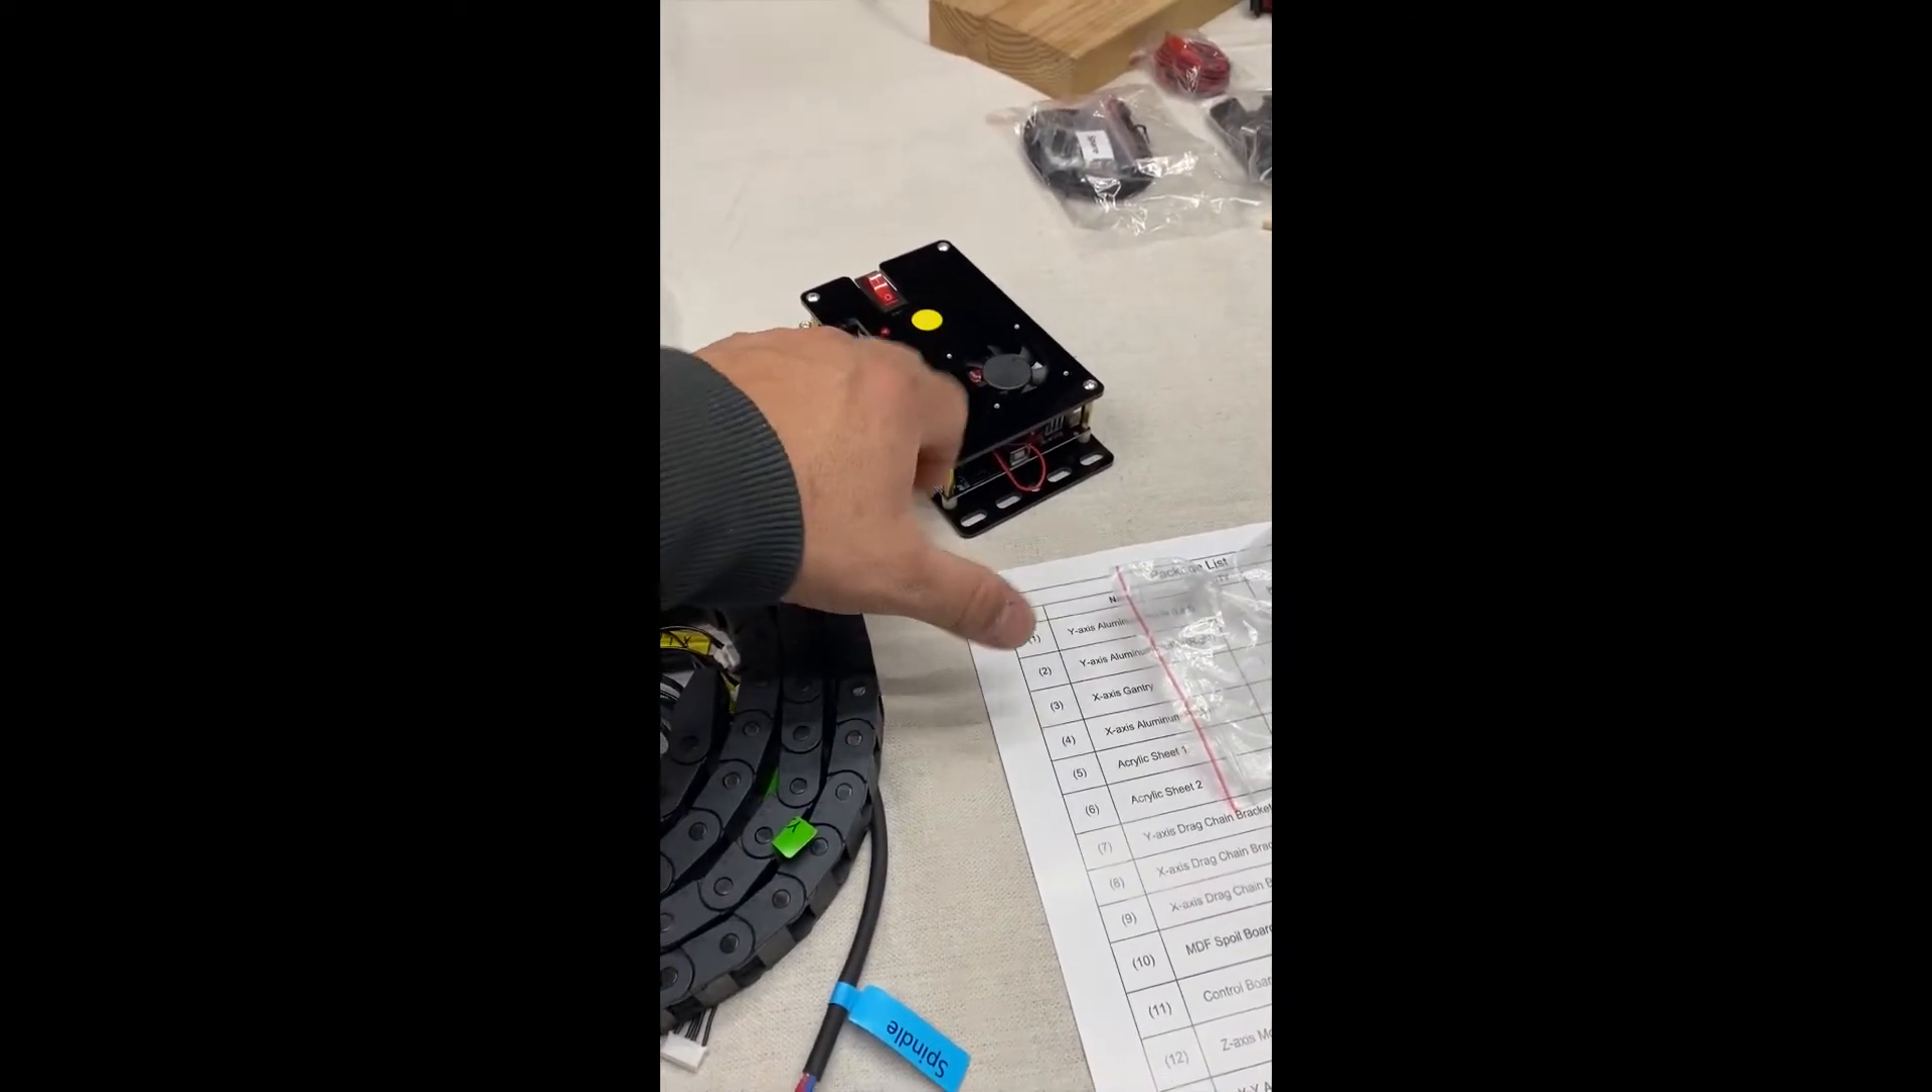Now what's left is I have get the drag chain installed and then the control board and get everything wired up.